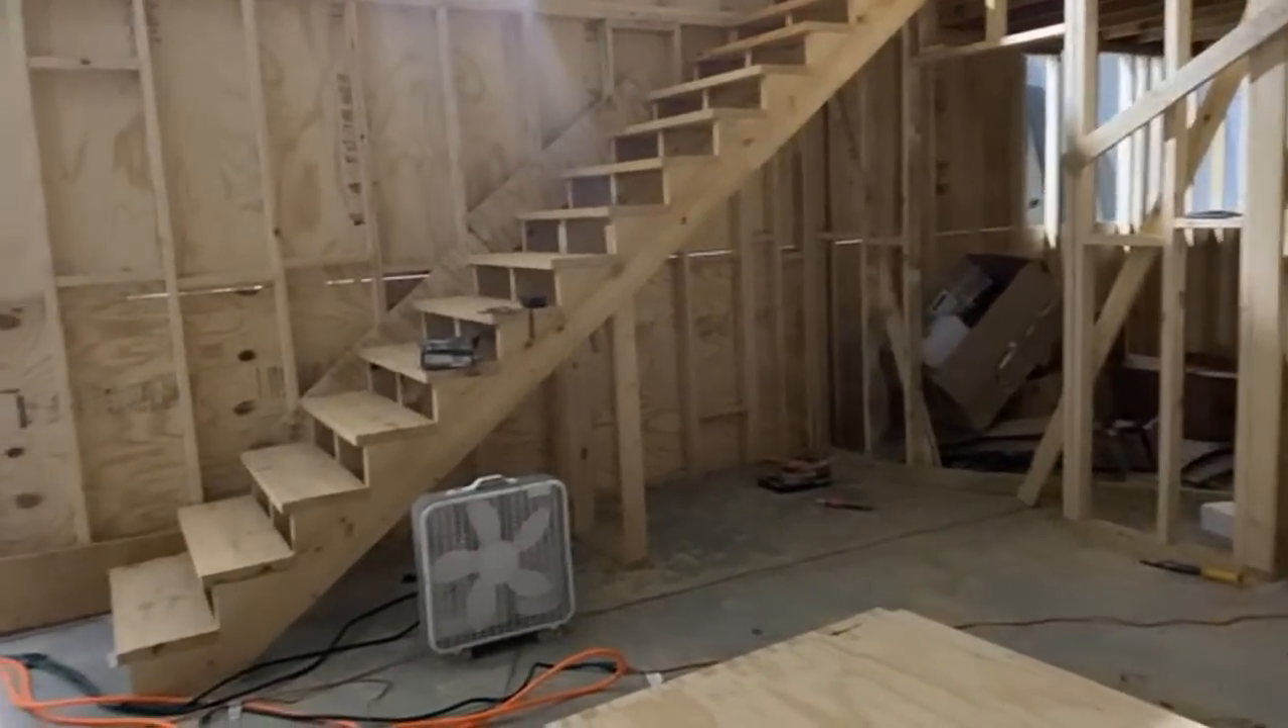We got the staircase put in.